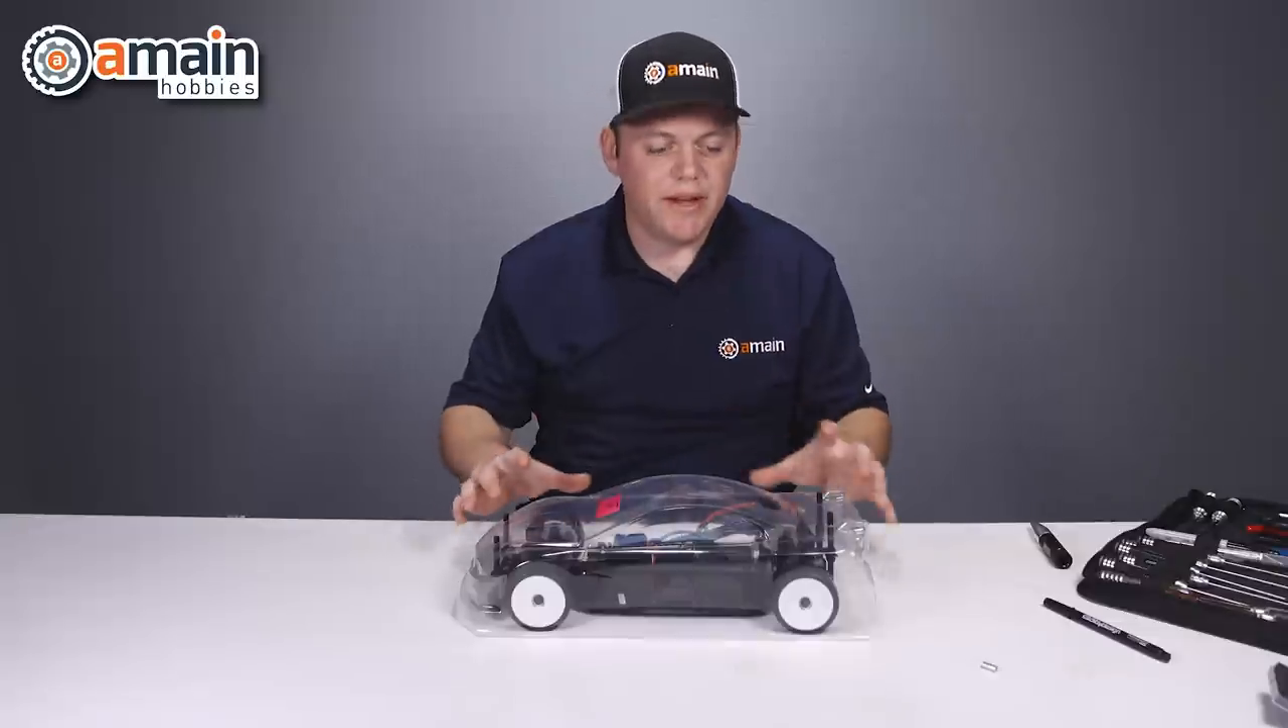That looks pretty nice on there. All right. The body is on there.